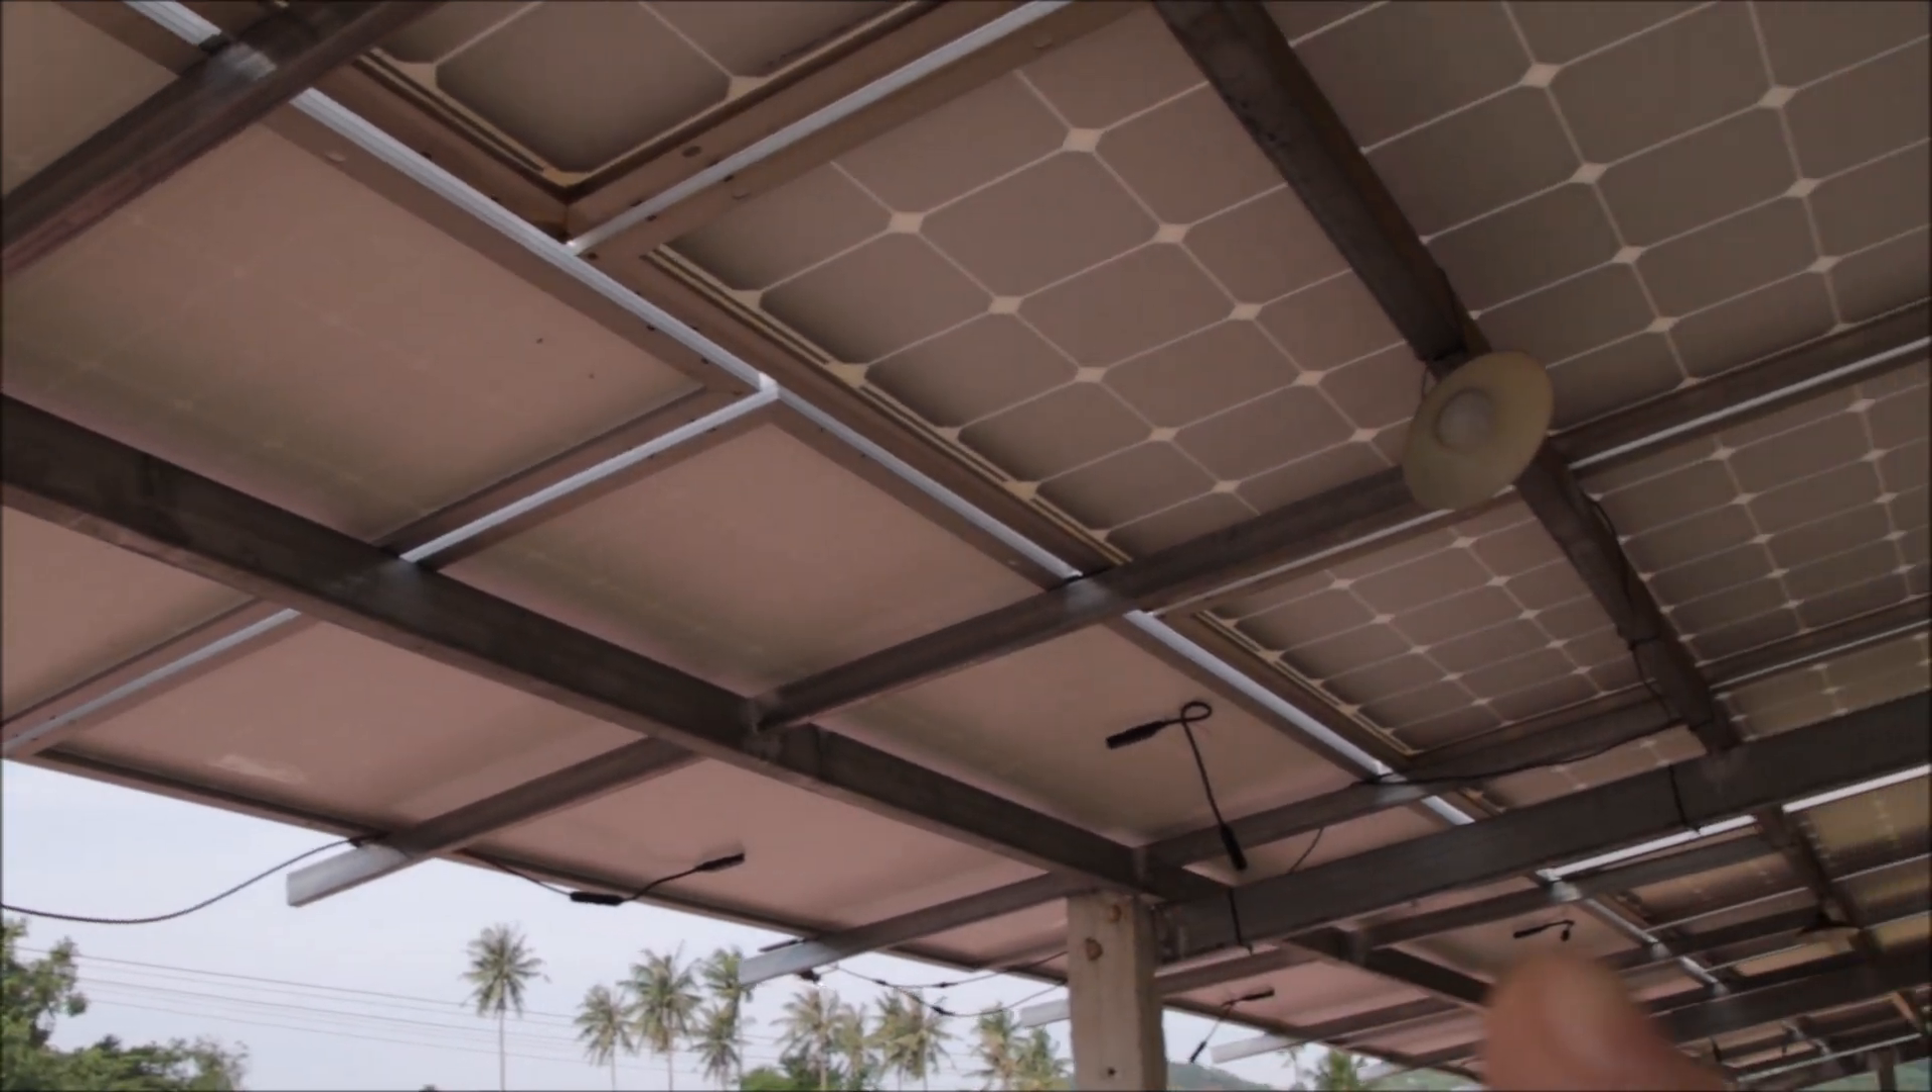I've installed the panels yesterday what's missing now is just to connect them.